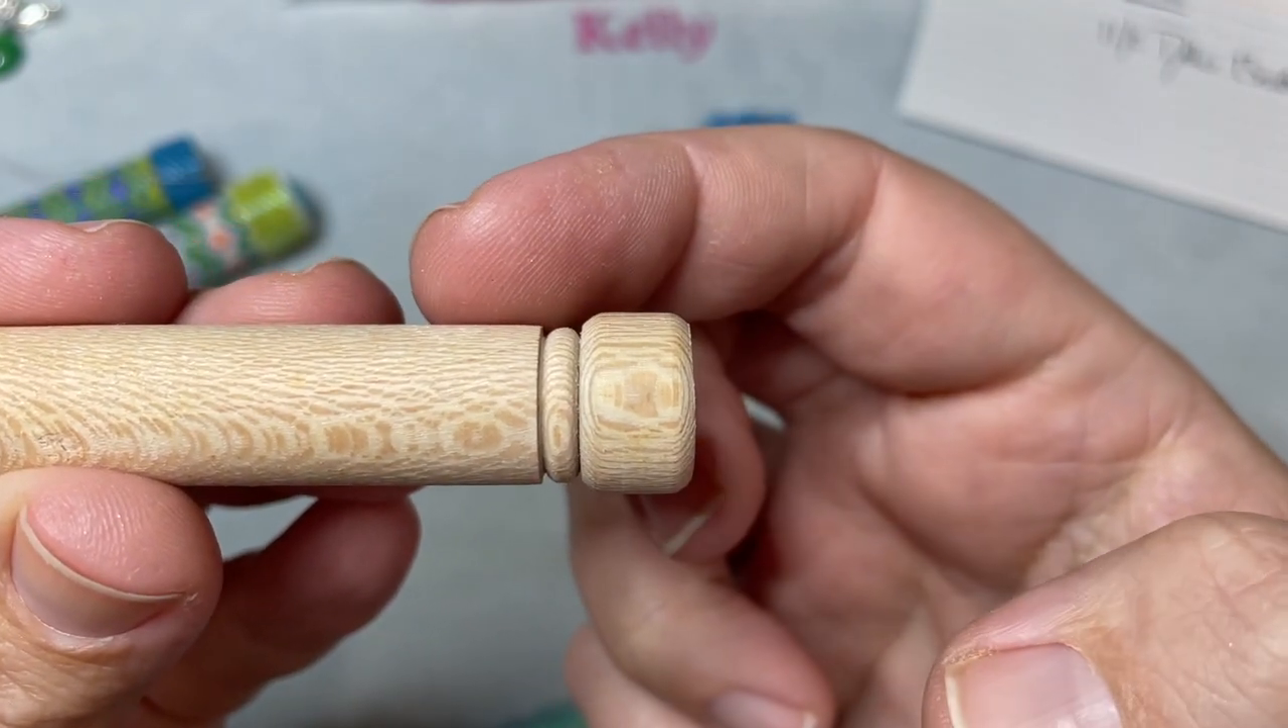Now if i give you a little up close version here you can see that the top of this case is a little bit bigger than the body of the case that's why it's not flush okay.